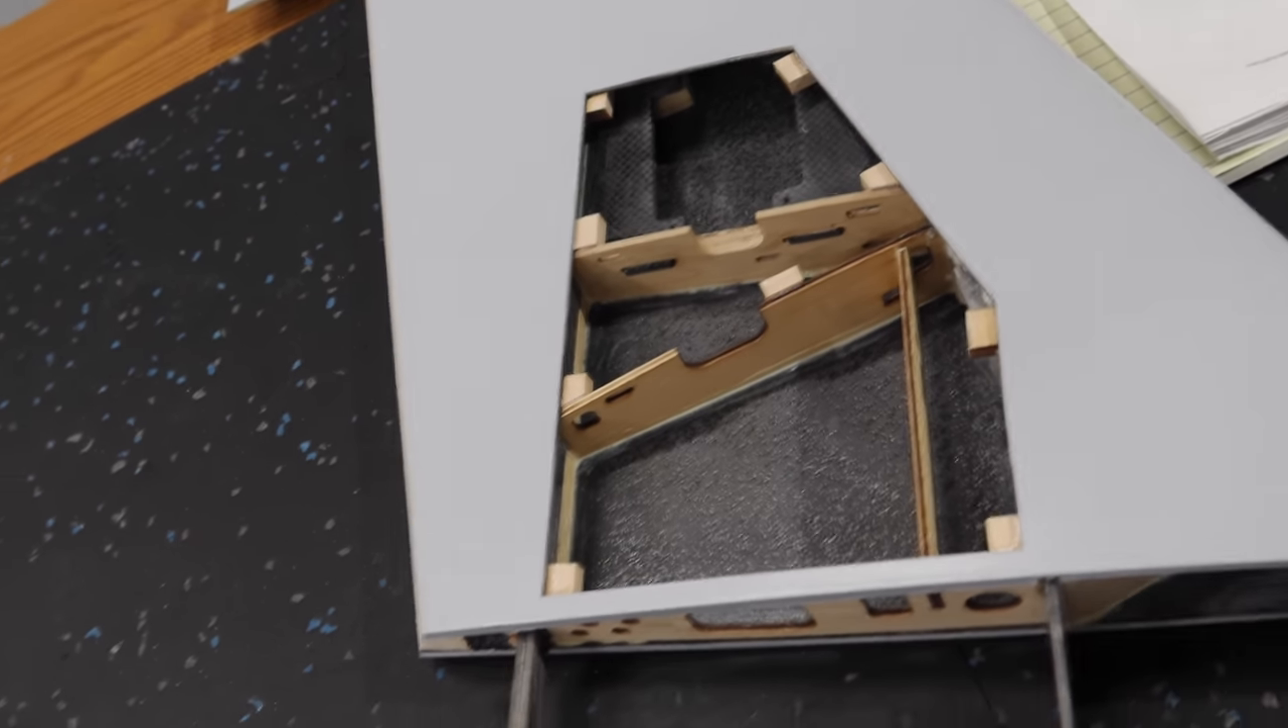All right so we've got all of our little maple blocks installed in each wing nine of them in total.